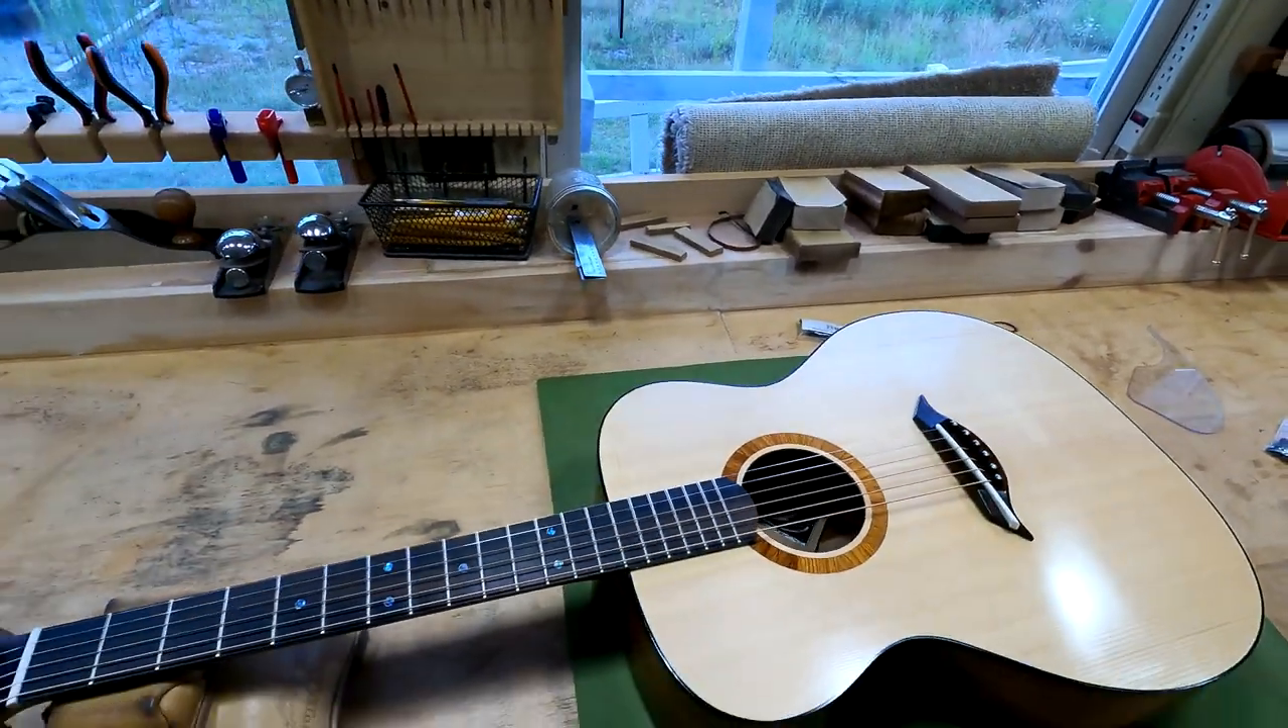But, uh, the only reason I haven't put the pick guard on is because I'm waiting on the mylar.